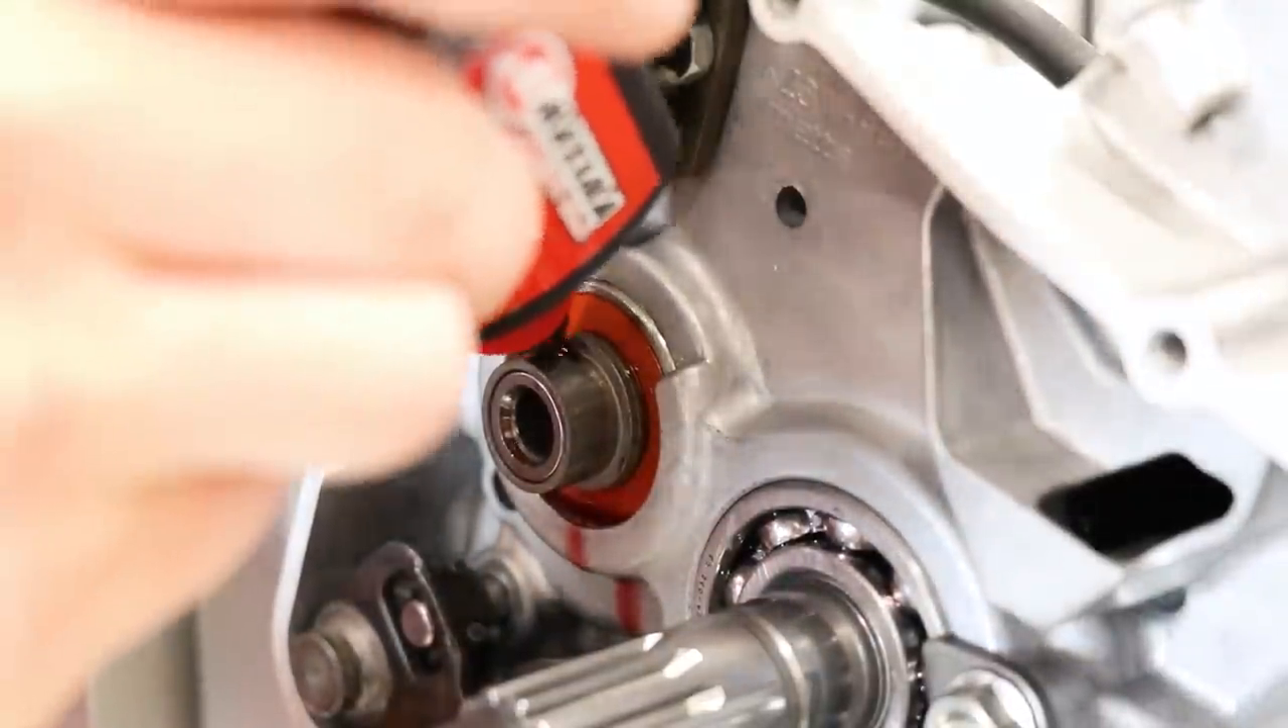I've got the little sleeve on.